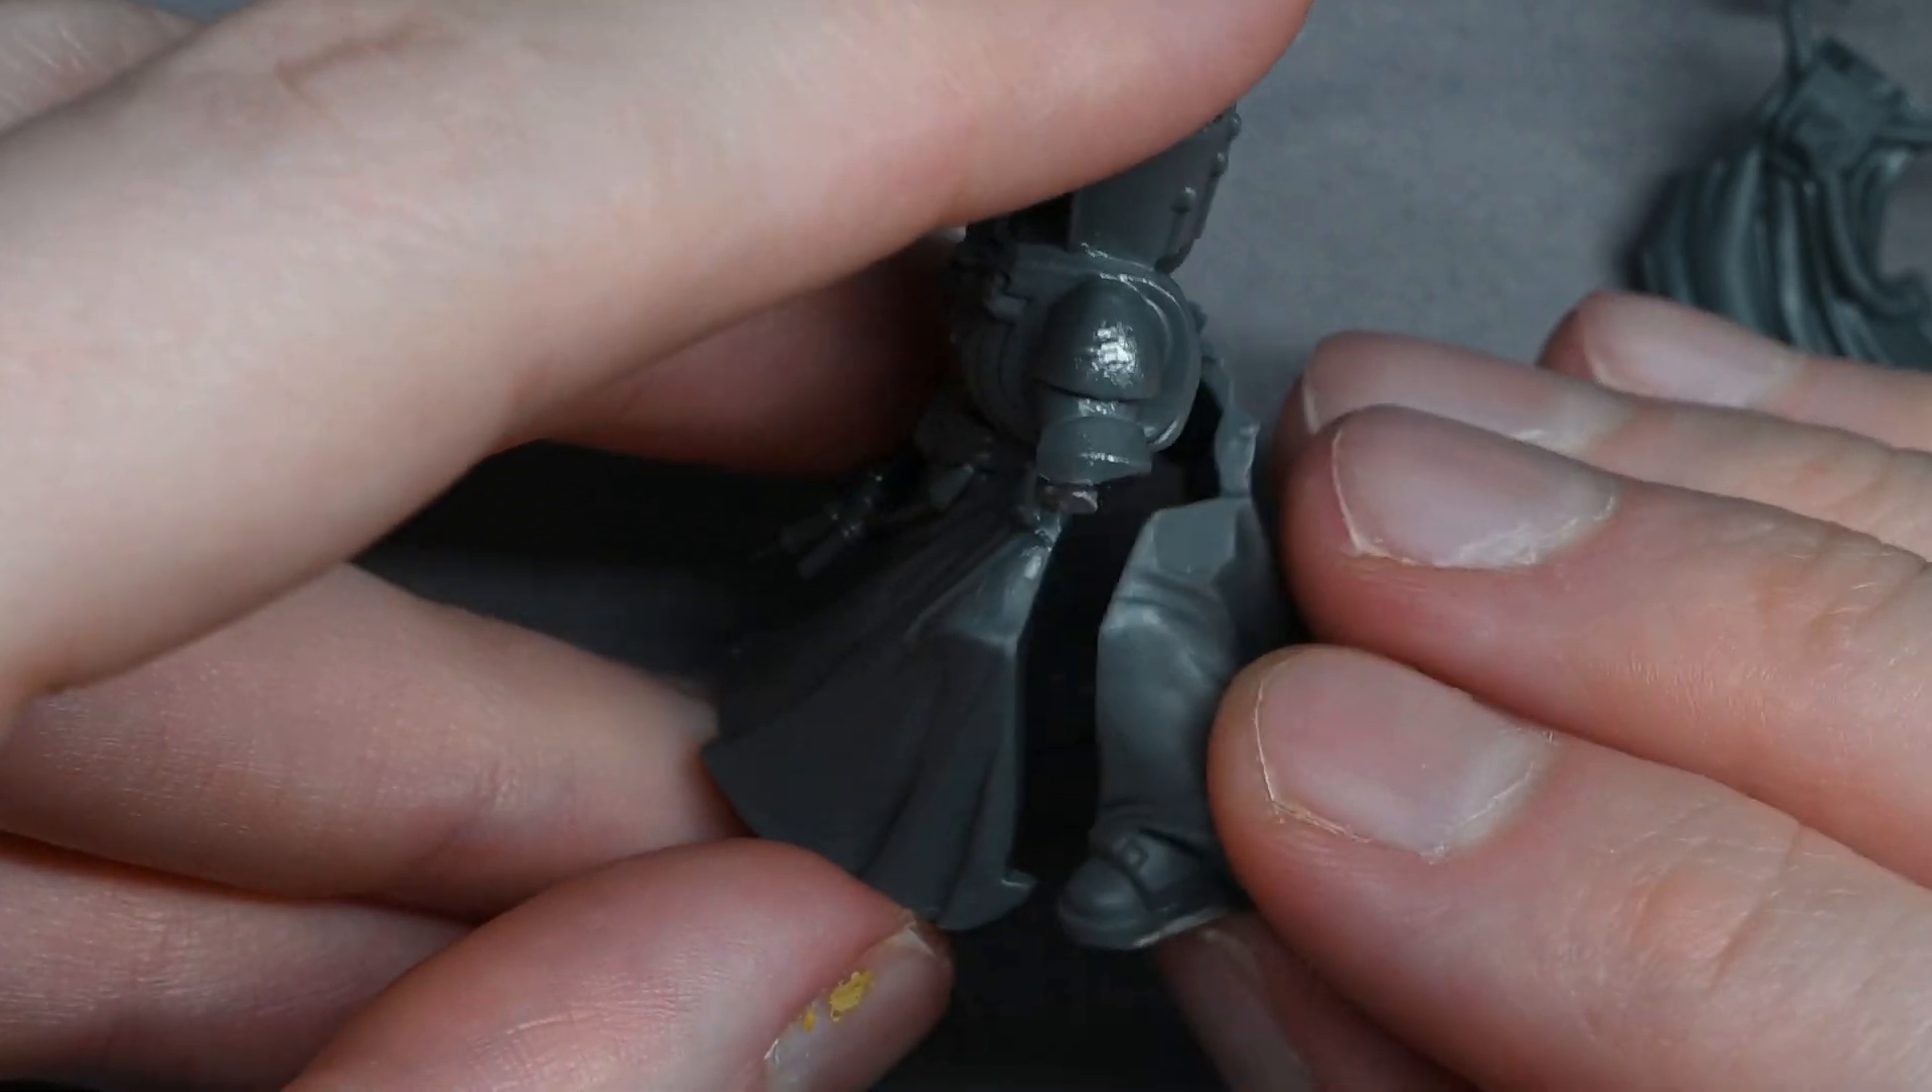If you look at the foot i already glued that onto the the back part of the skirt and um now there's a massive gap going down the side.